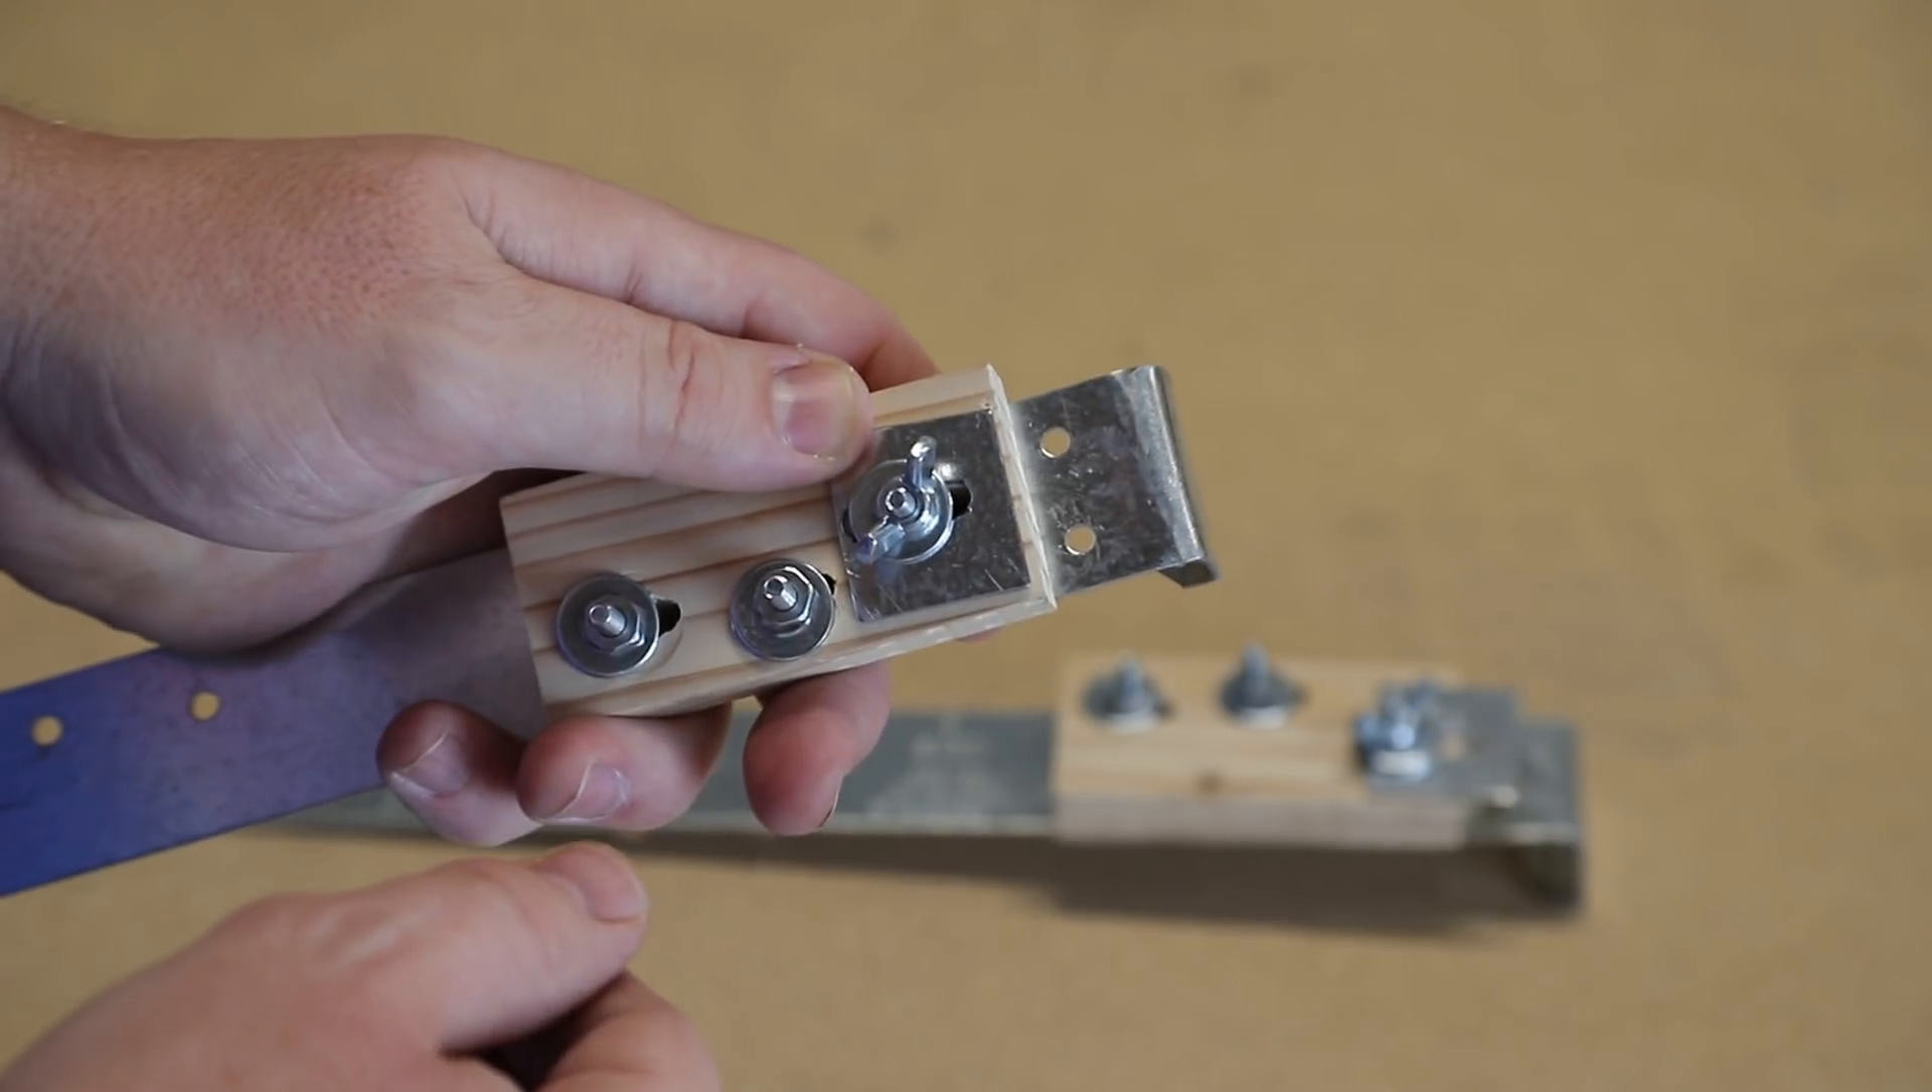I didn't want that to happen, so I built this extra little retainer that is just held on with this wing nut, so it's really easy to move up and down.